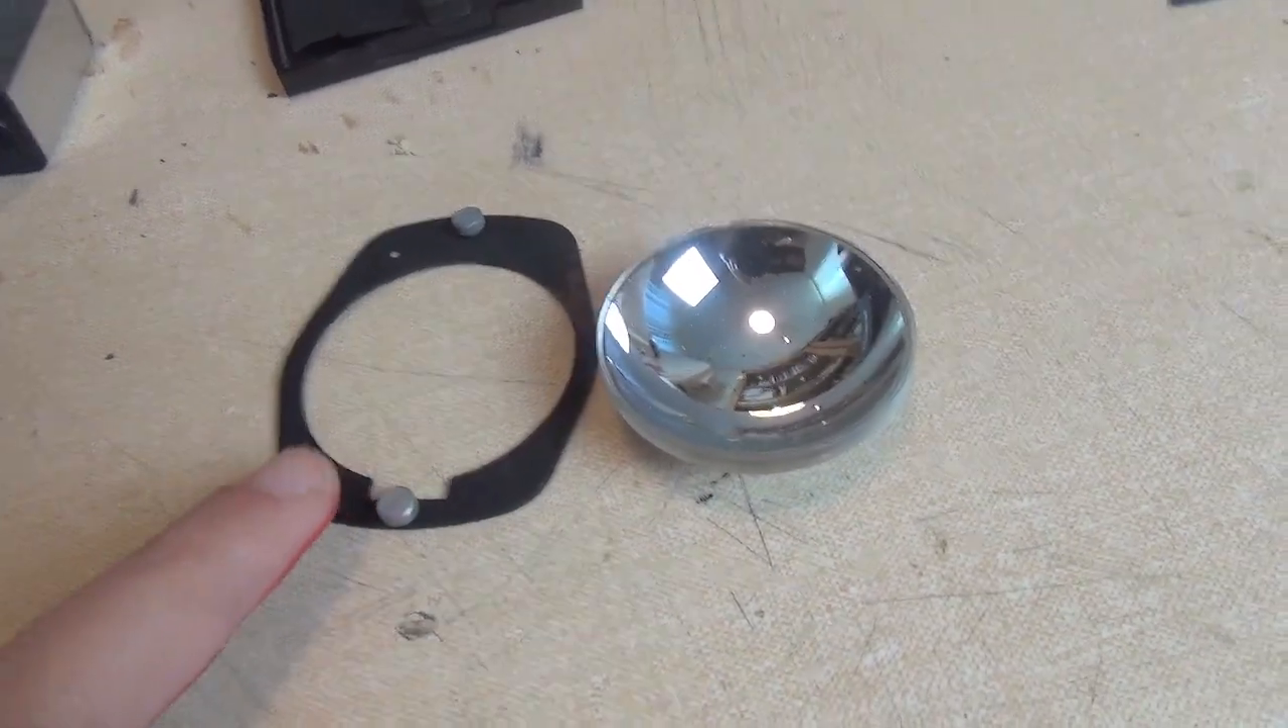I've removed the reflector and that was its mount because that's not needed.